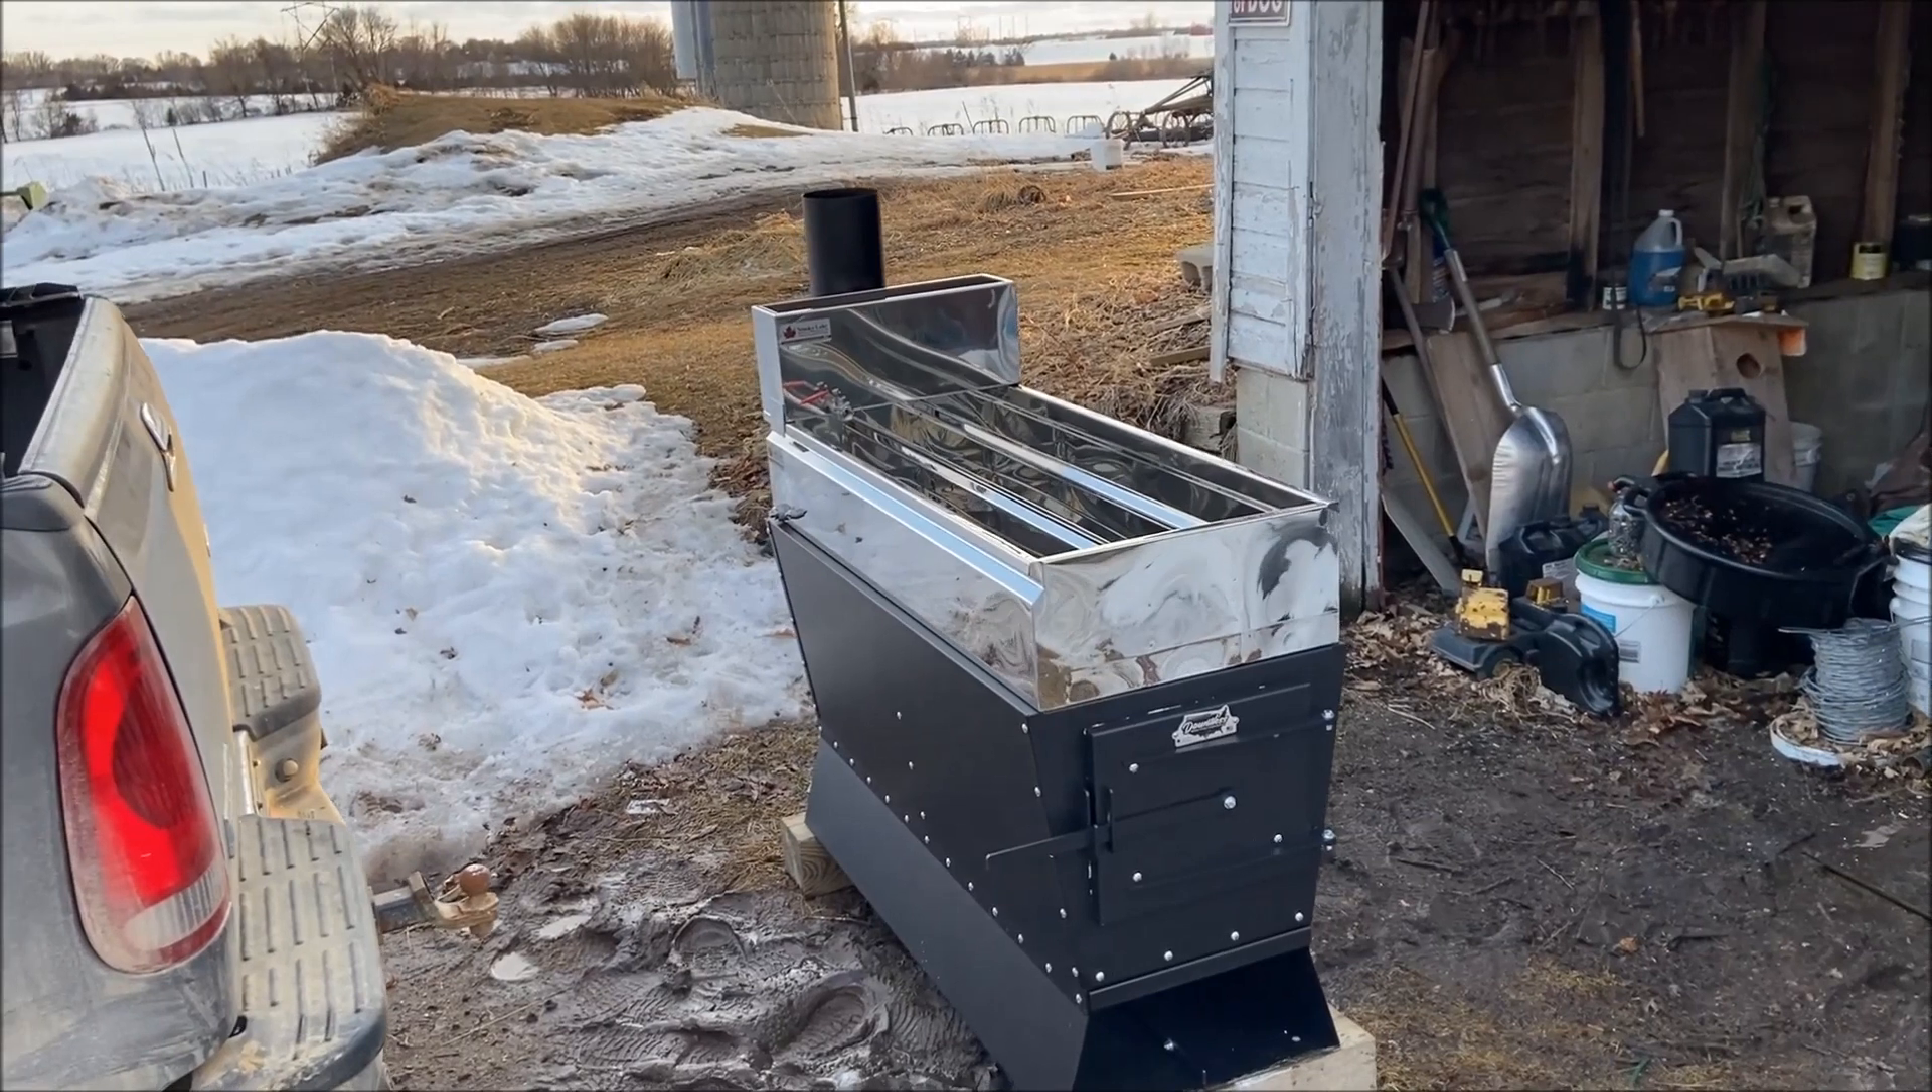I'm not quite 100 % done. I still need to add some more chimney pipe sections.